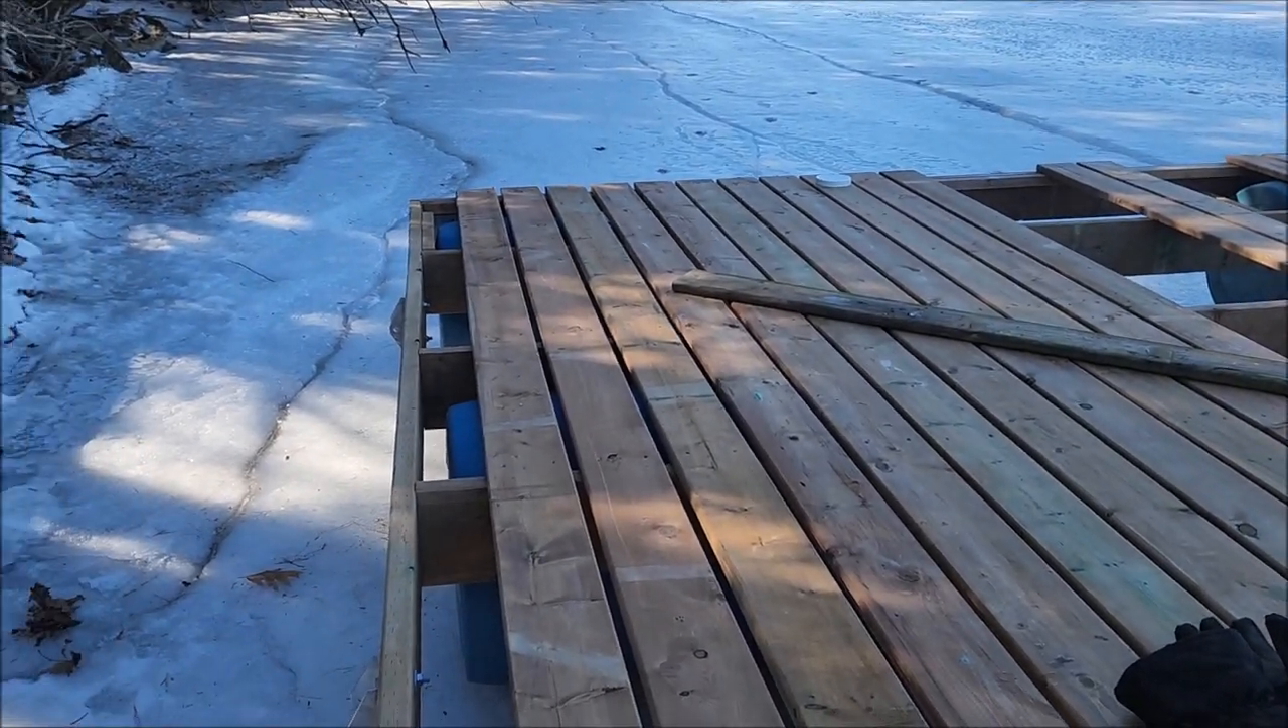Well, I got the decking all on one end except for the last piece.